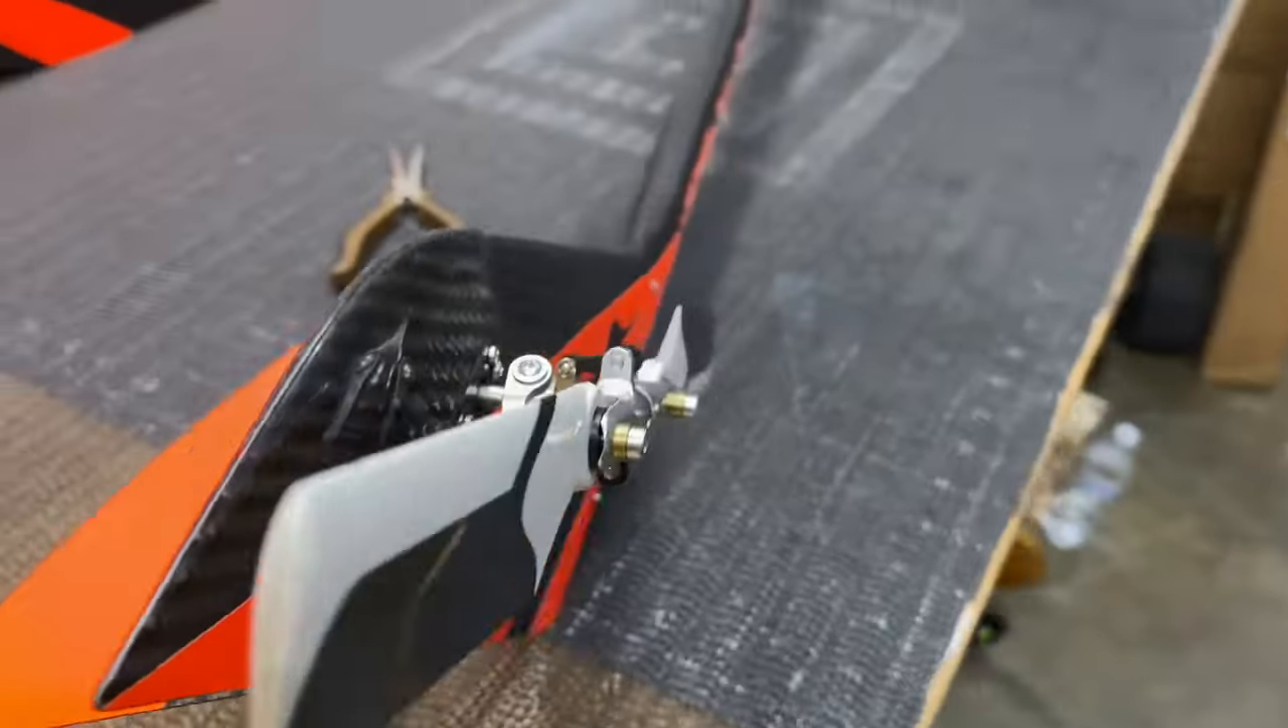We got our tail blades on so we got the 106 millimeter blades.